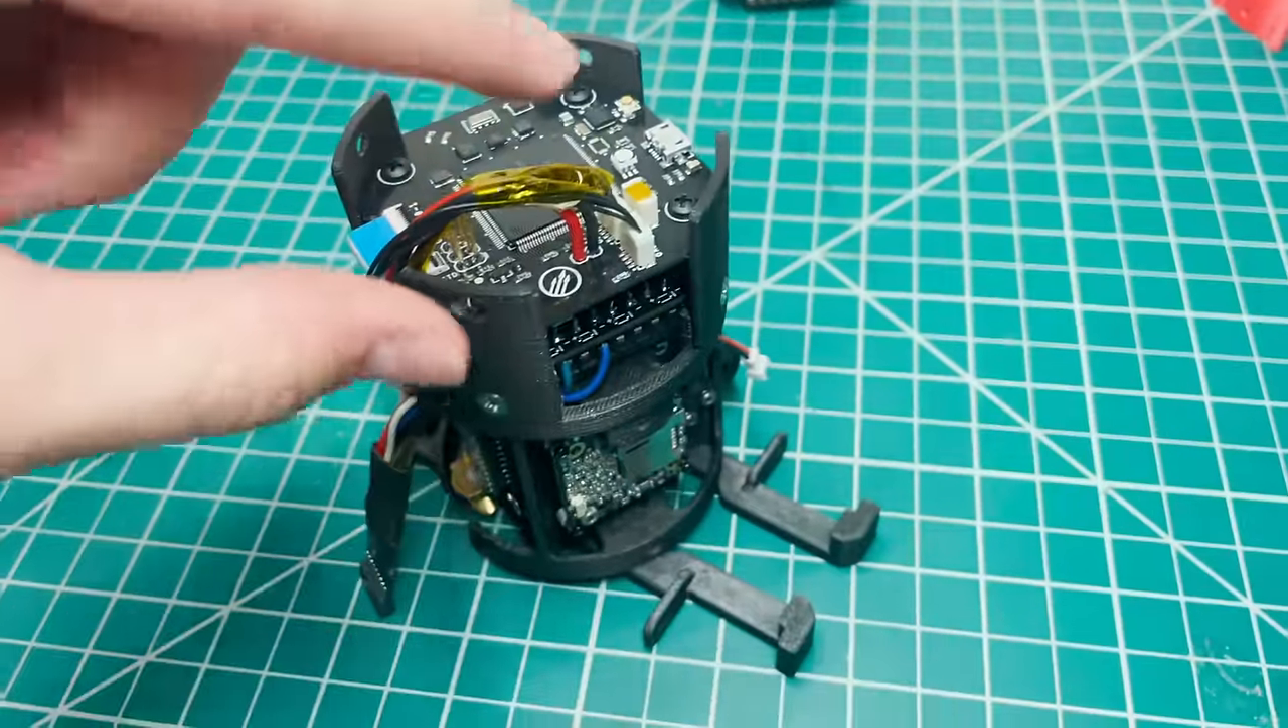And here is our completed lower and middle avionics assembly.